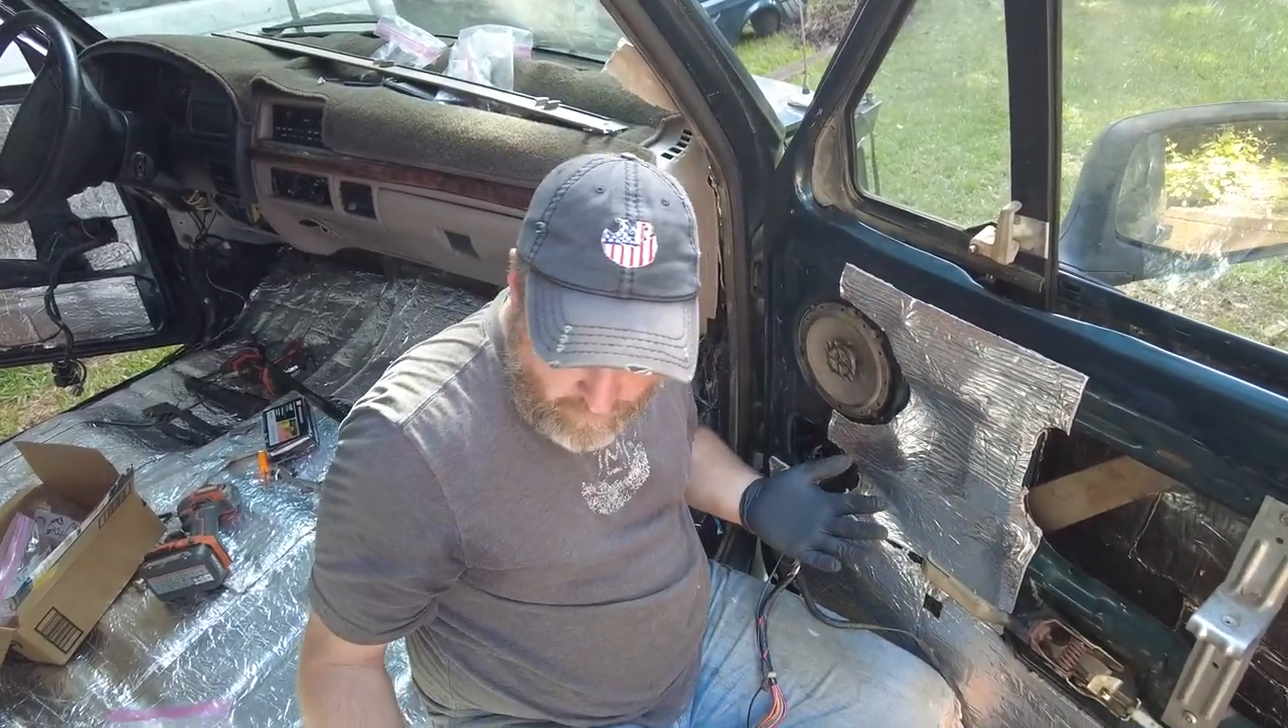So we're about ready, pretty much ready to put this door panel on and see if it fits.